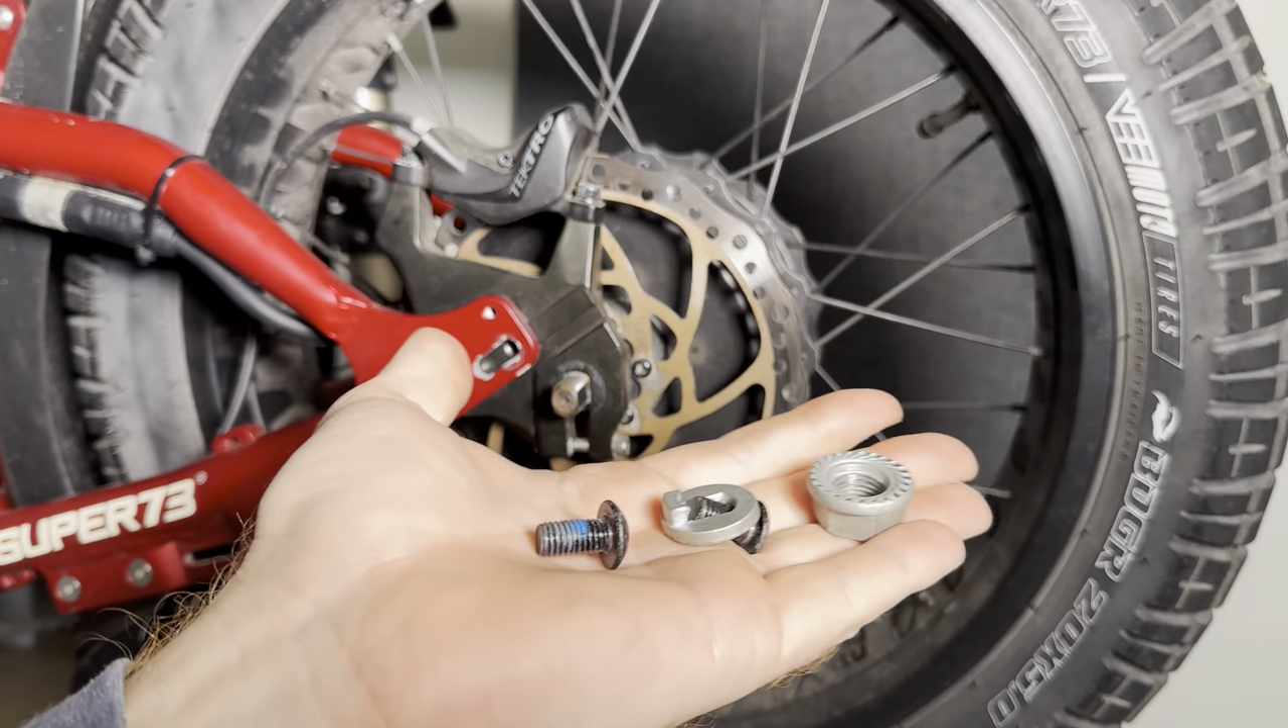All right, so now we have the two factory bolts off, the axle nut and the factory torque plate.